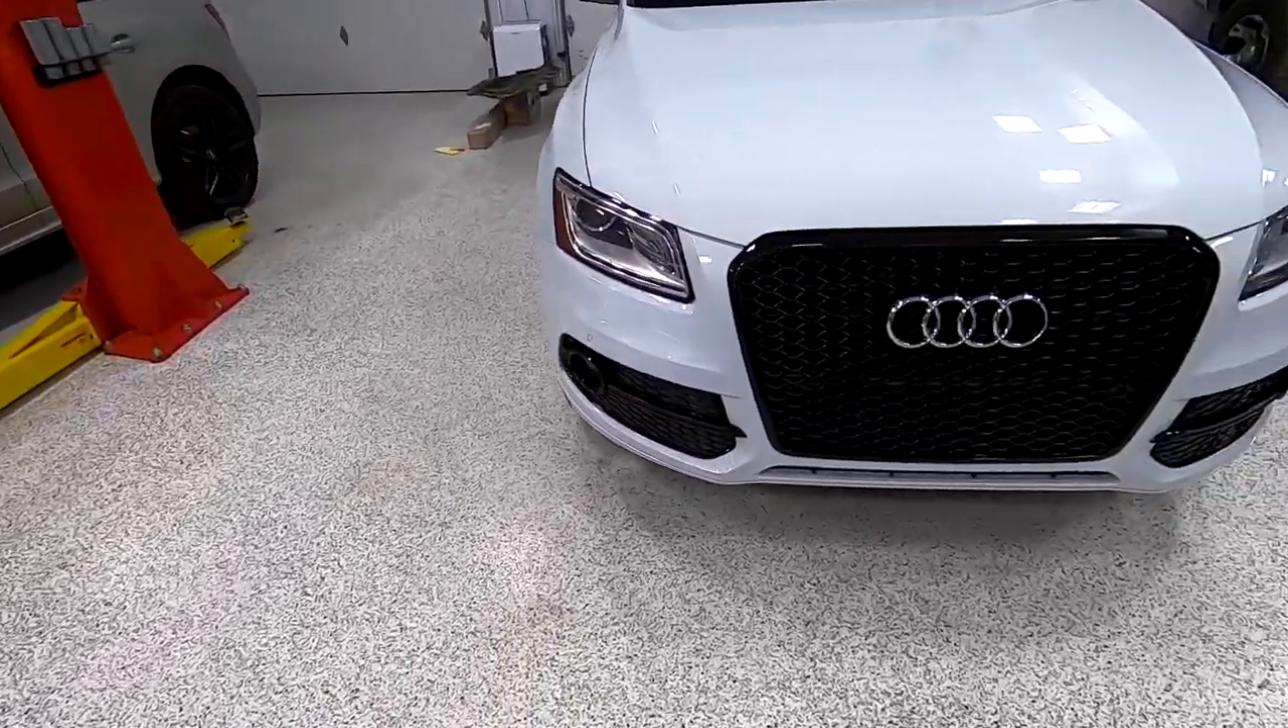We got the front end all back together.